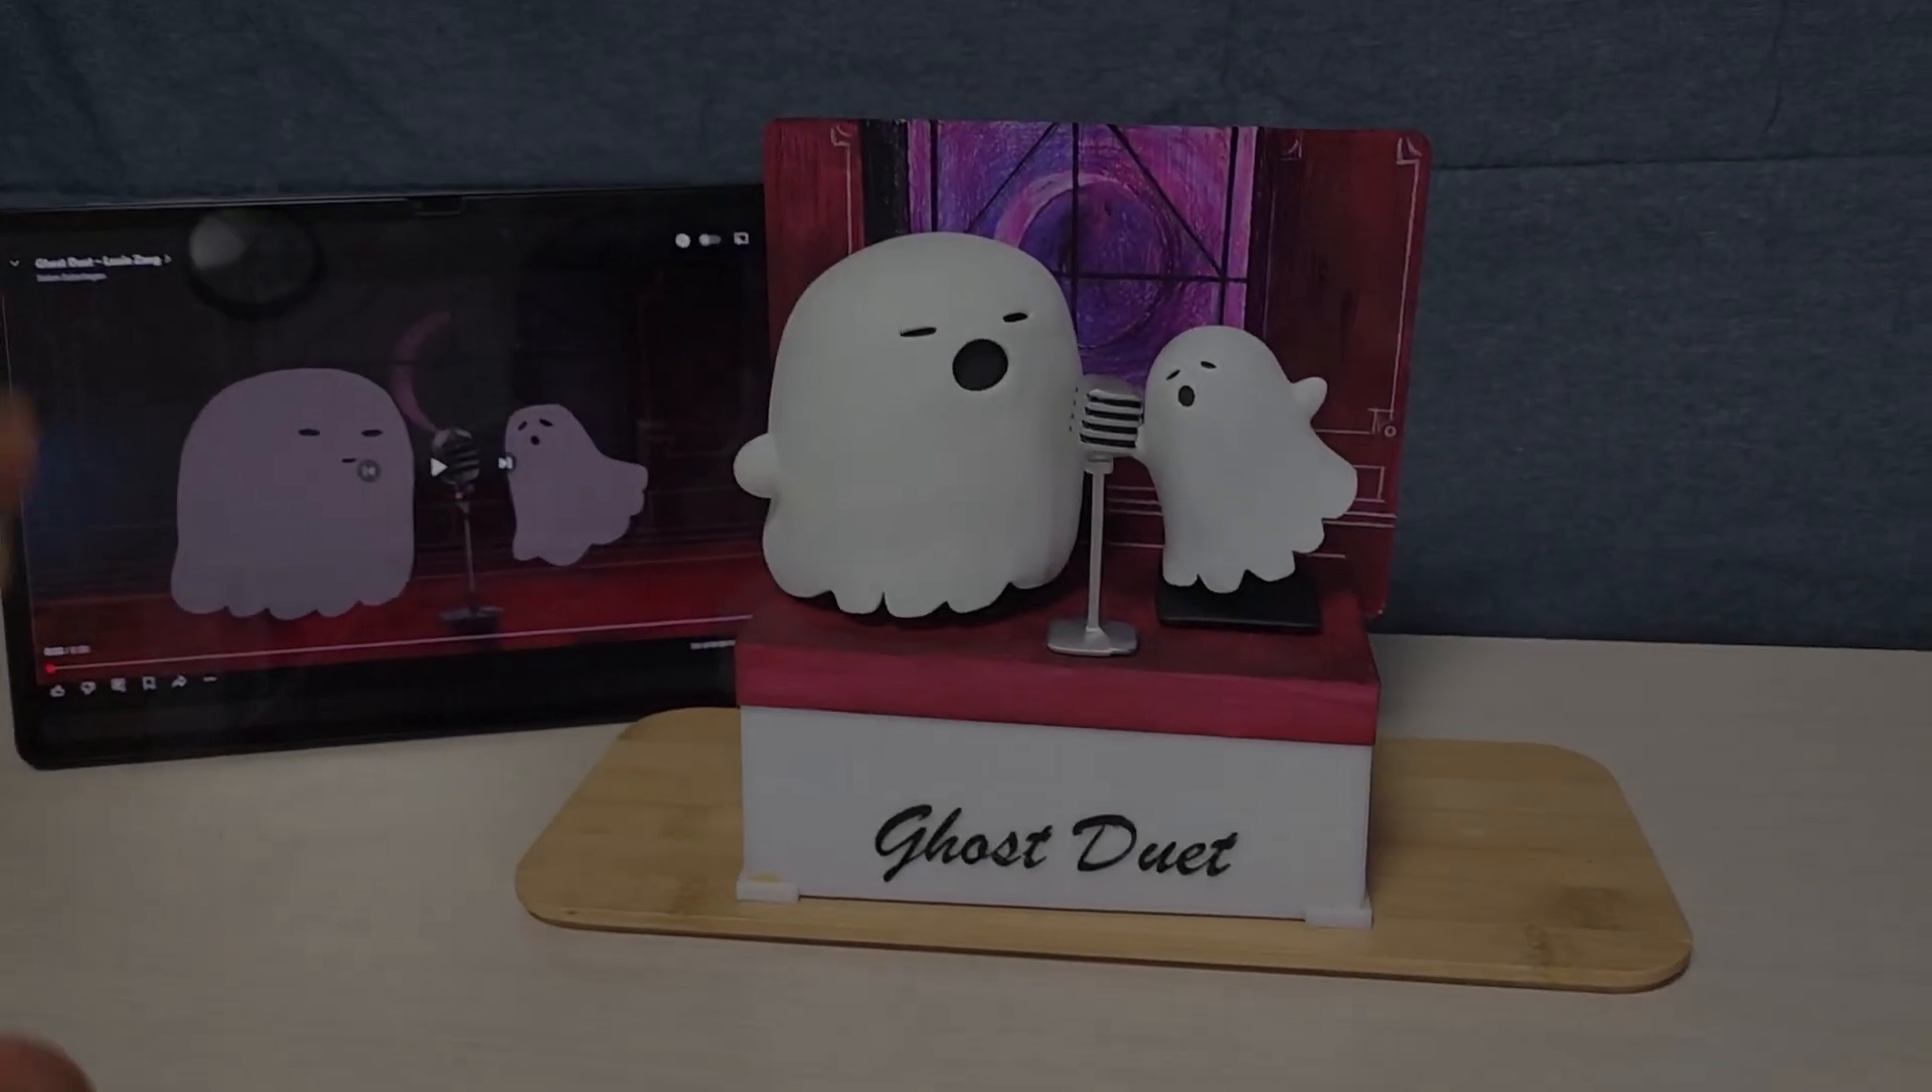So if we draw the background with color pencil and stick it onto the back, the Ghost Duet Bluetooth speaker is finally finished.